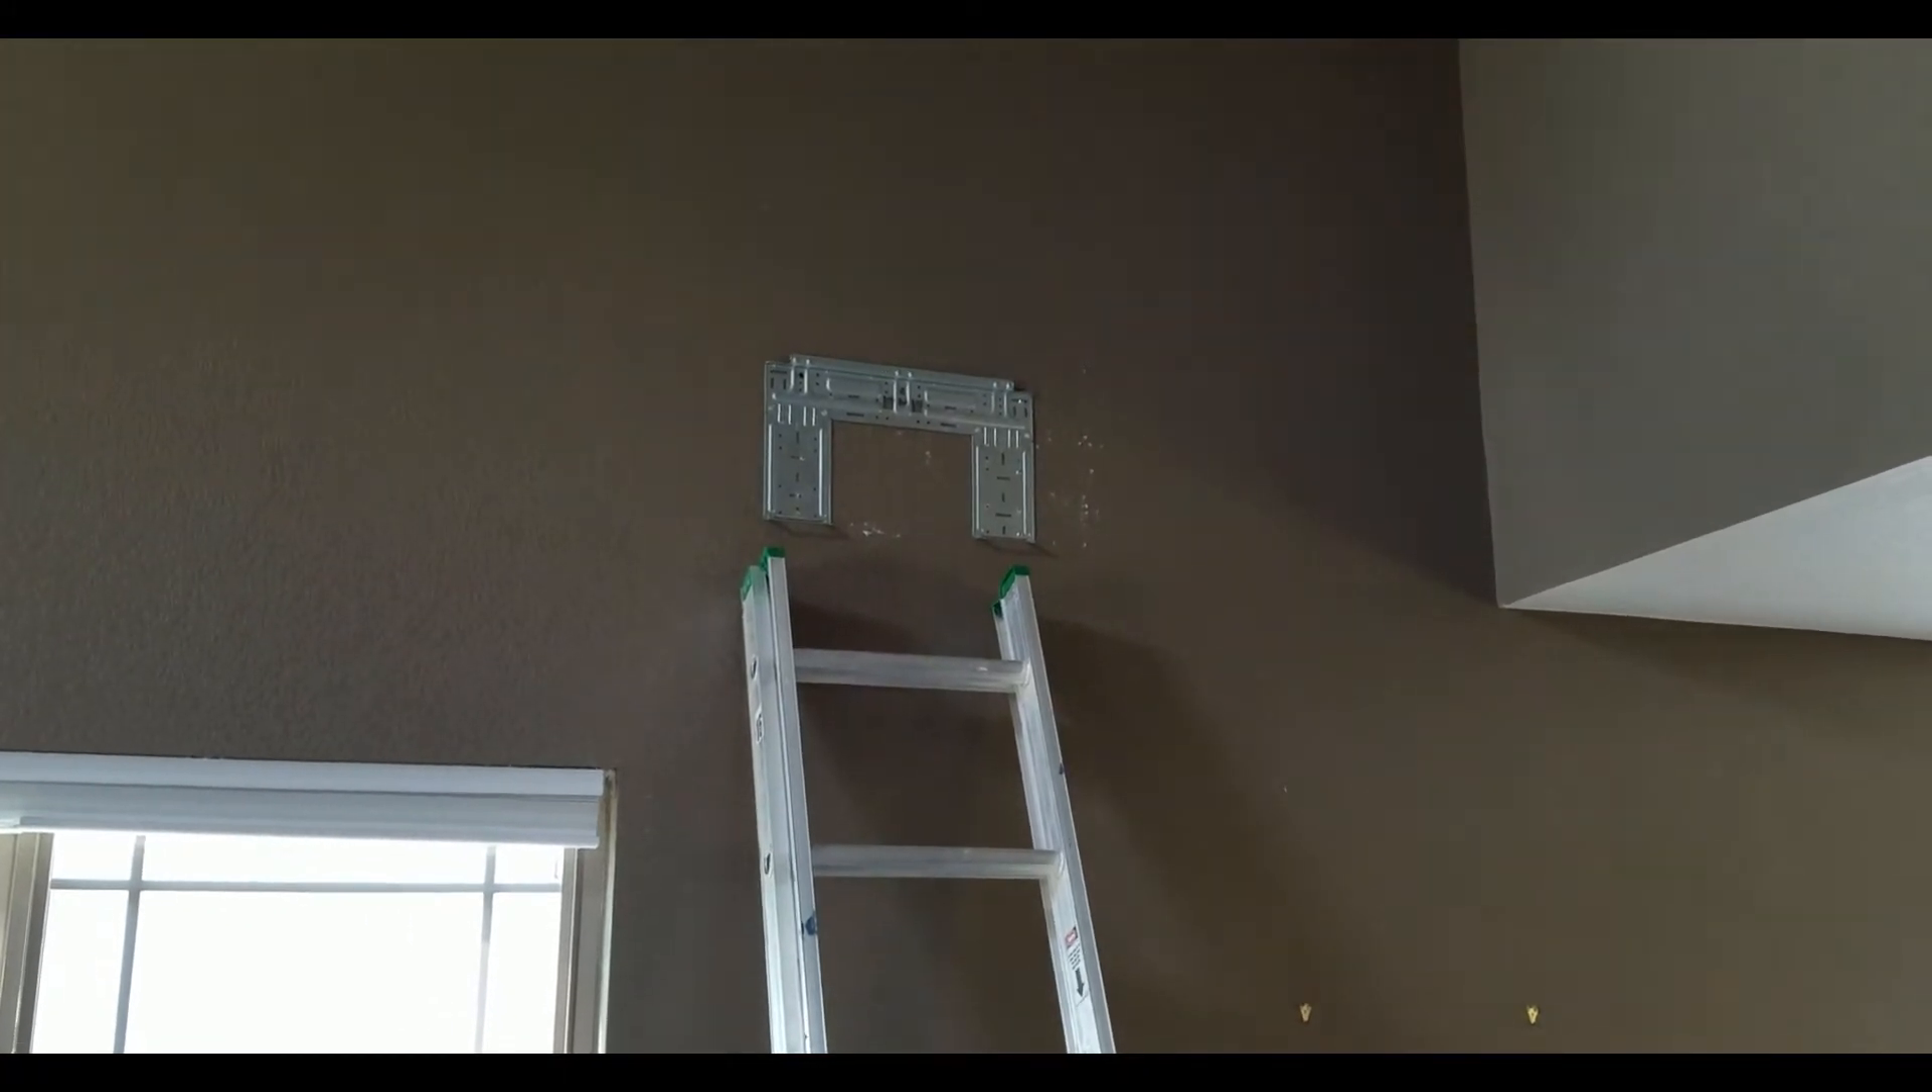Okay here we've mounted the bracket on the wall.